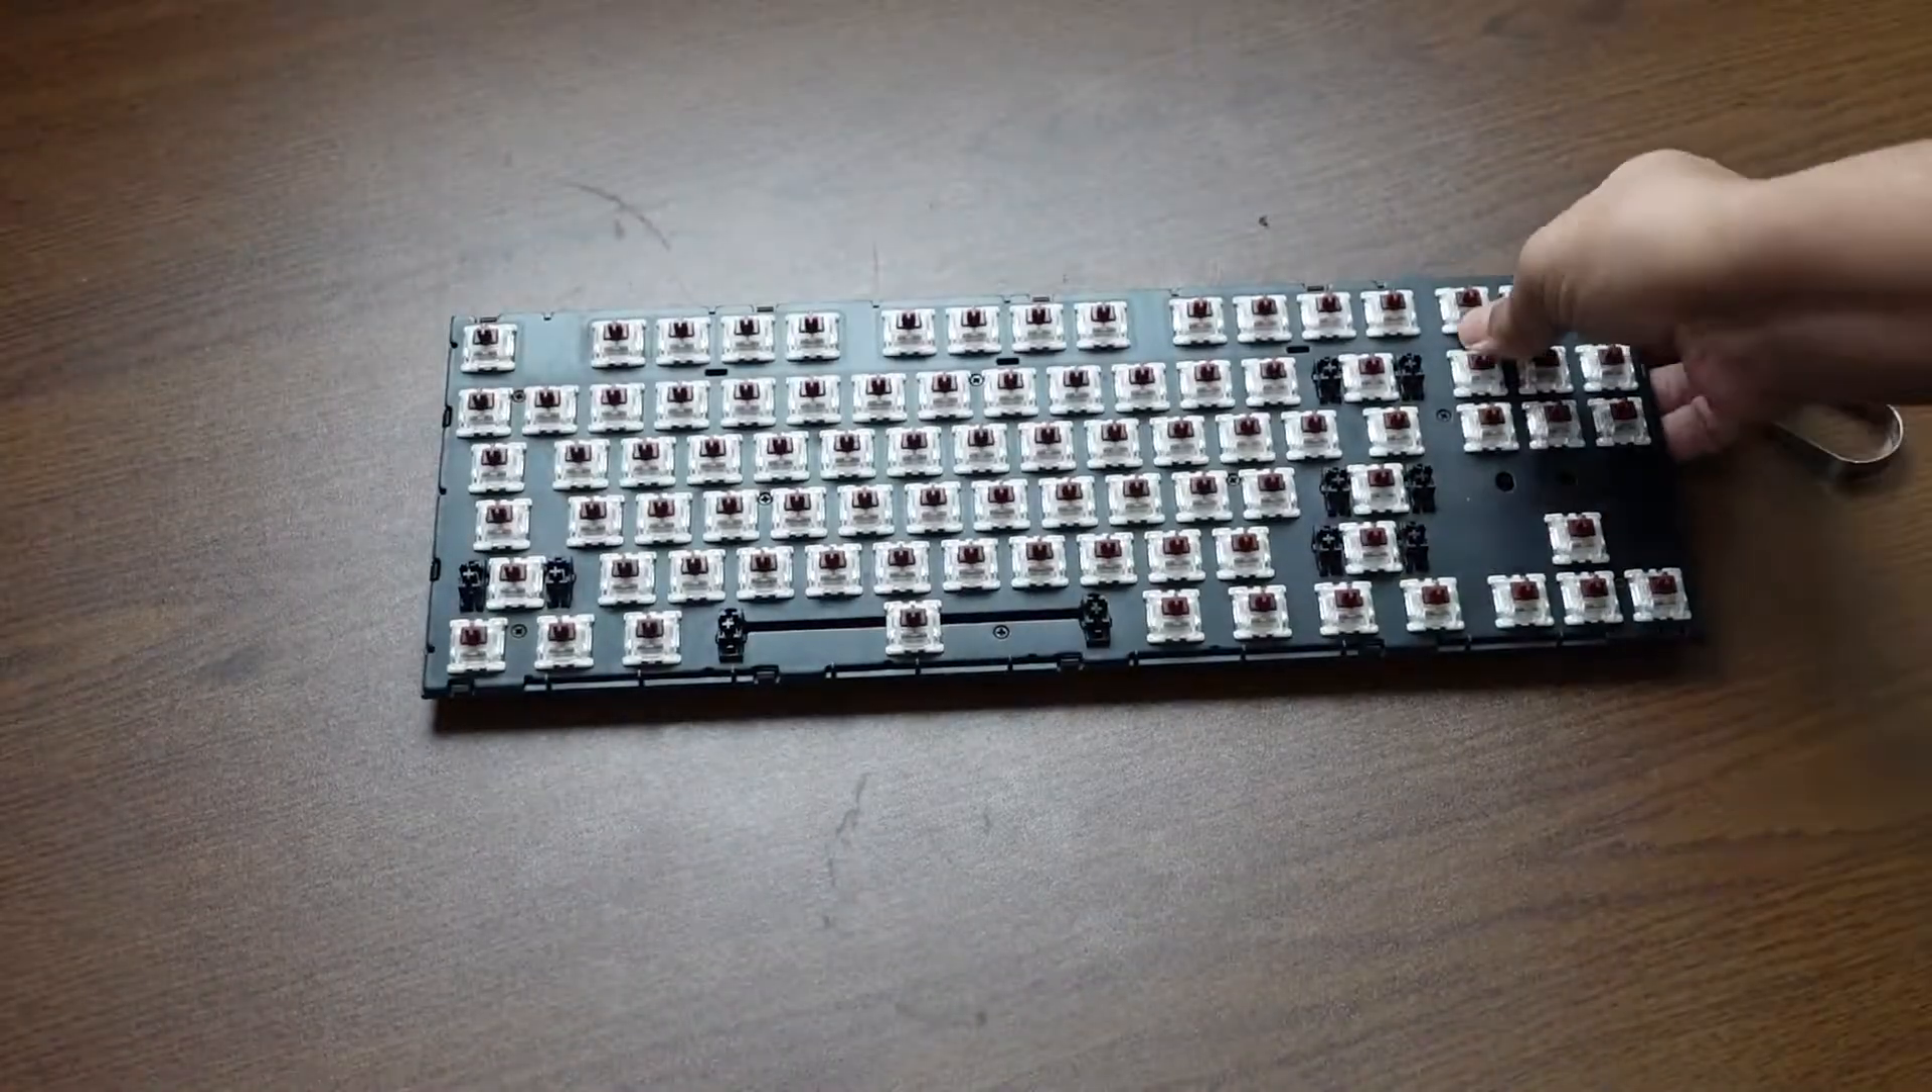I have opened all of the keycaps you can see it here and only the switches are here.